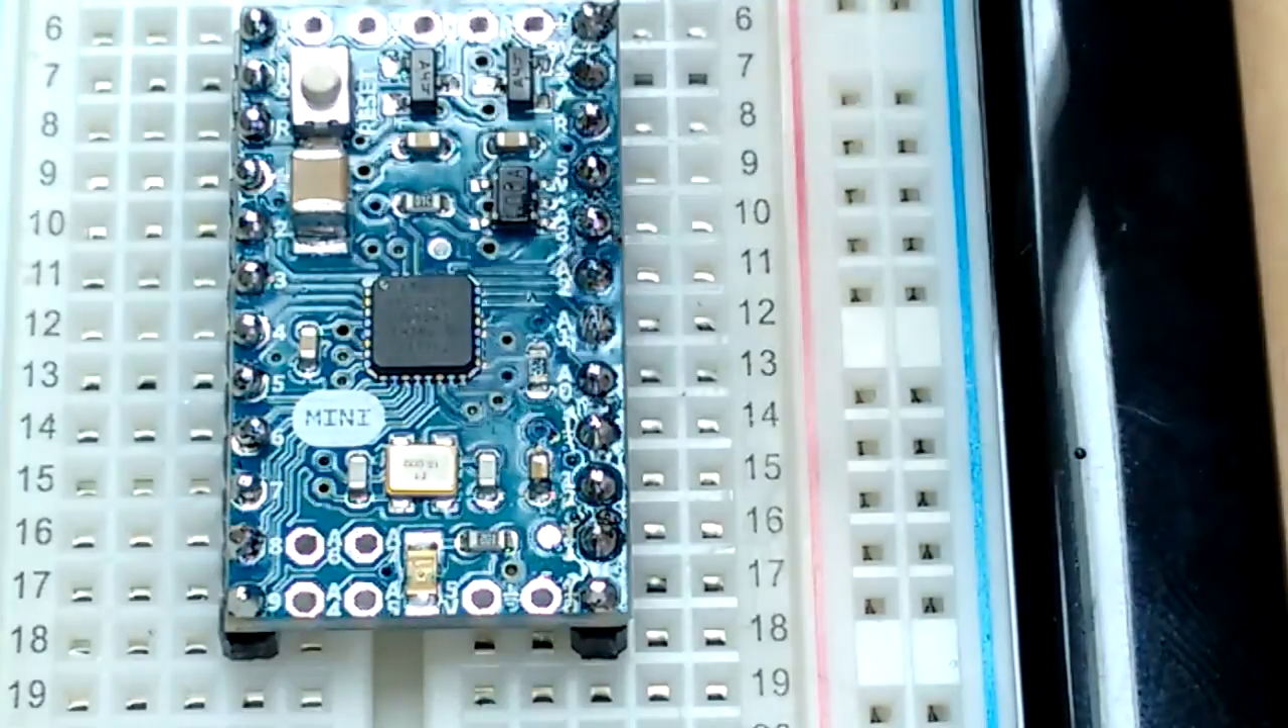So there we go we have a successfully soldered header pins on this Arduino mini.